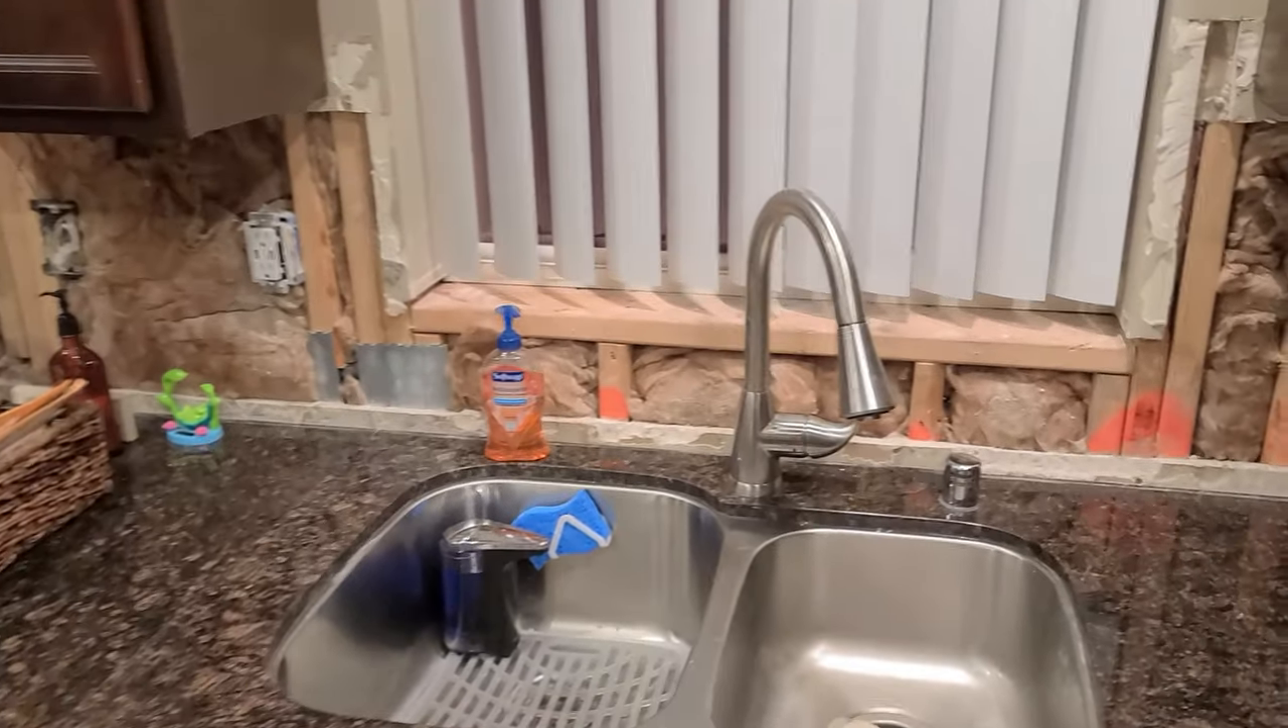Well, there's all the drywall out.